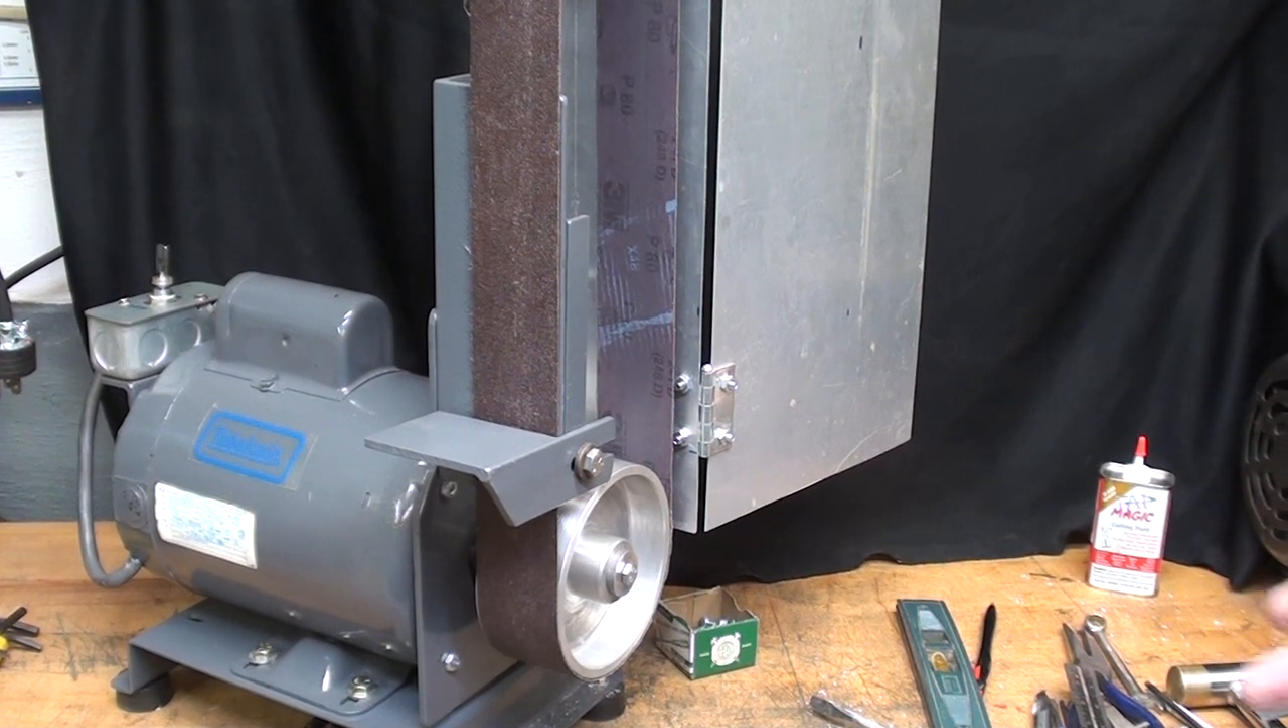All right, so the door is on here, and hi Harold, if you're watching this.